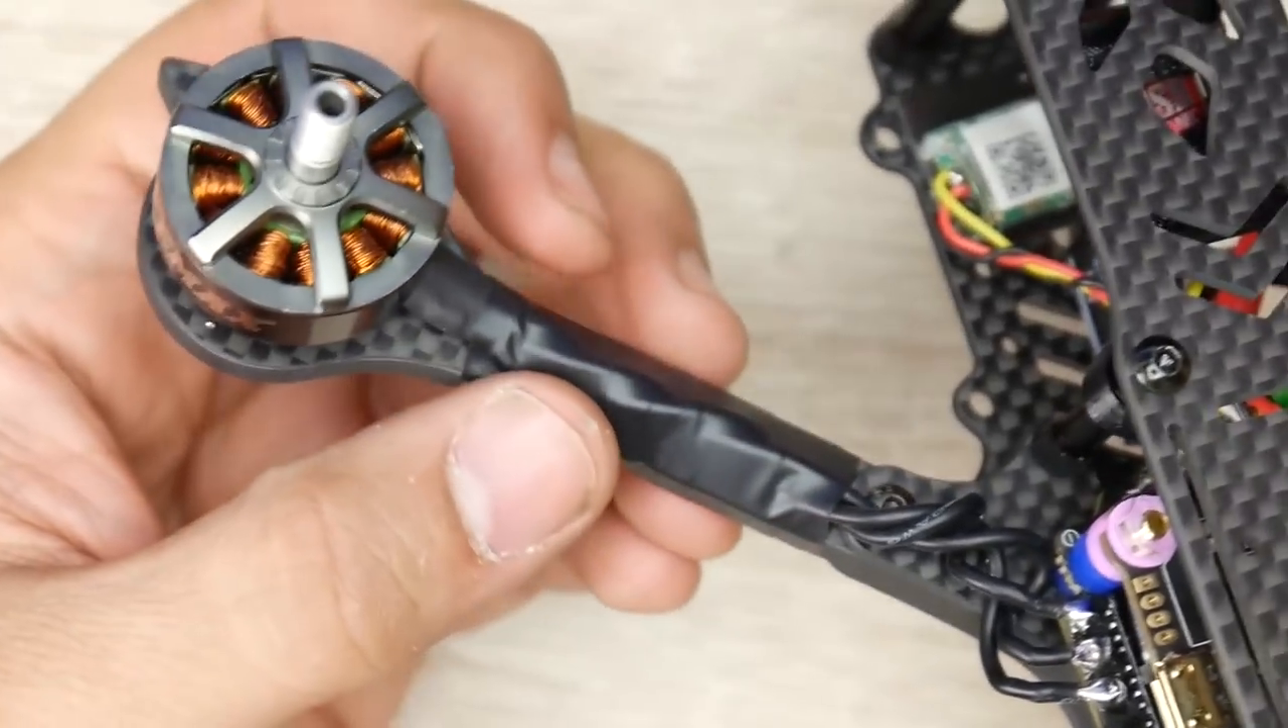Now for the motors, what I've done here is I've just used tape to hold them into place.